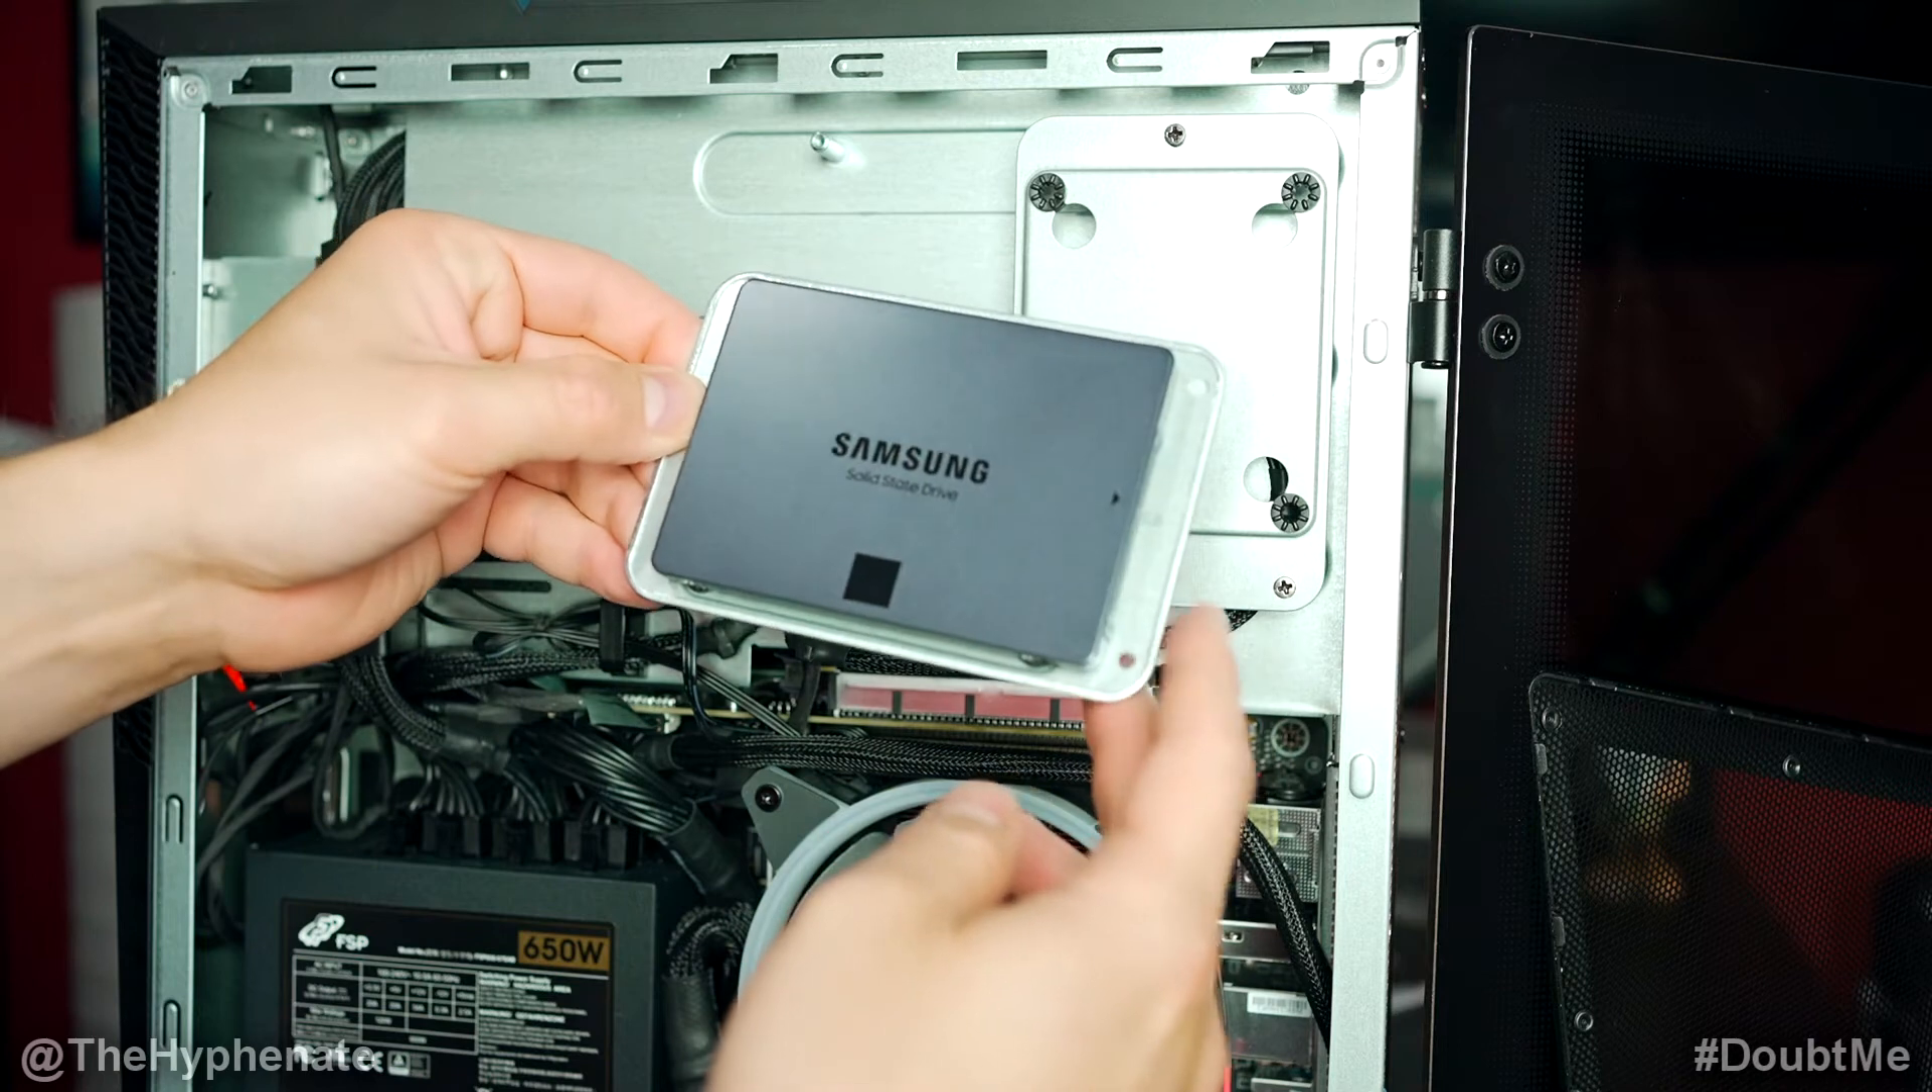The hard drive is on the actual holder.